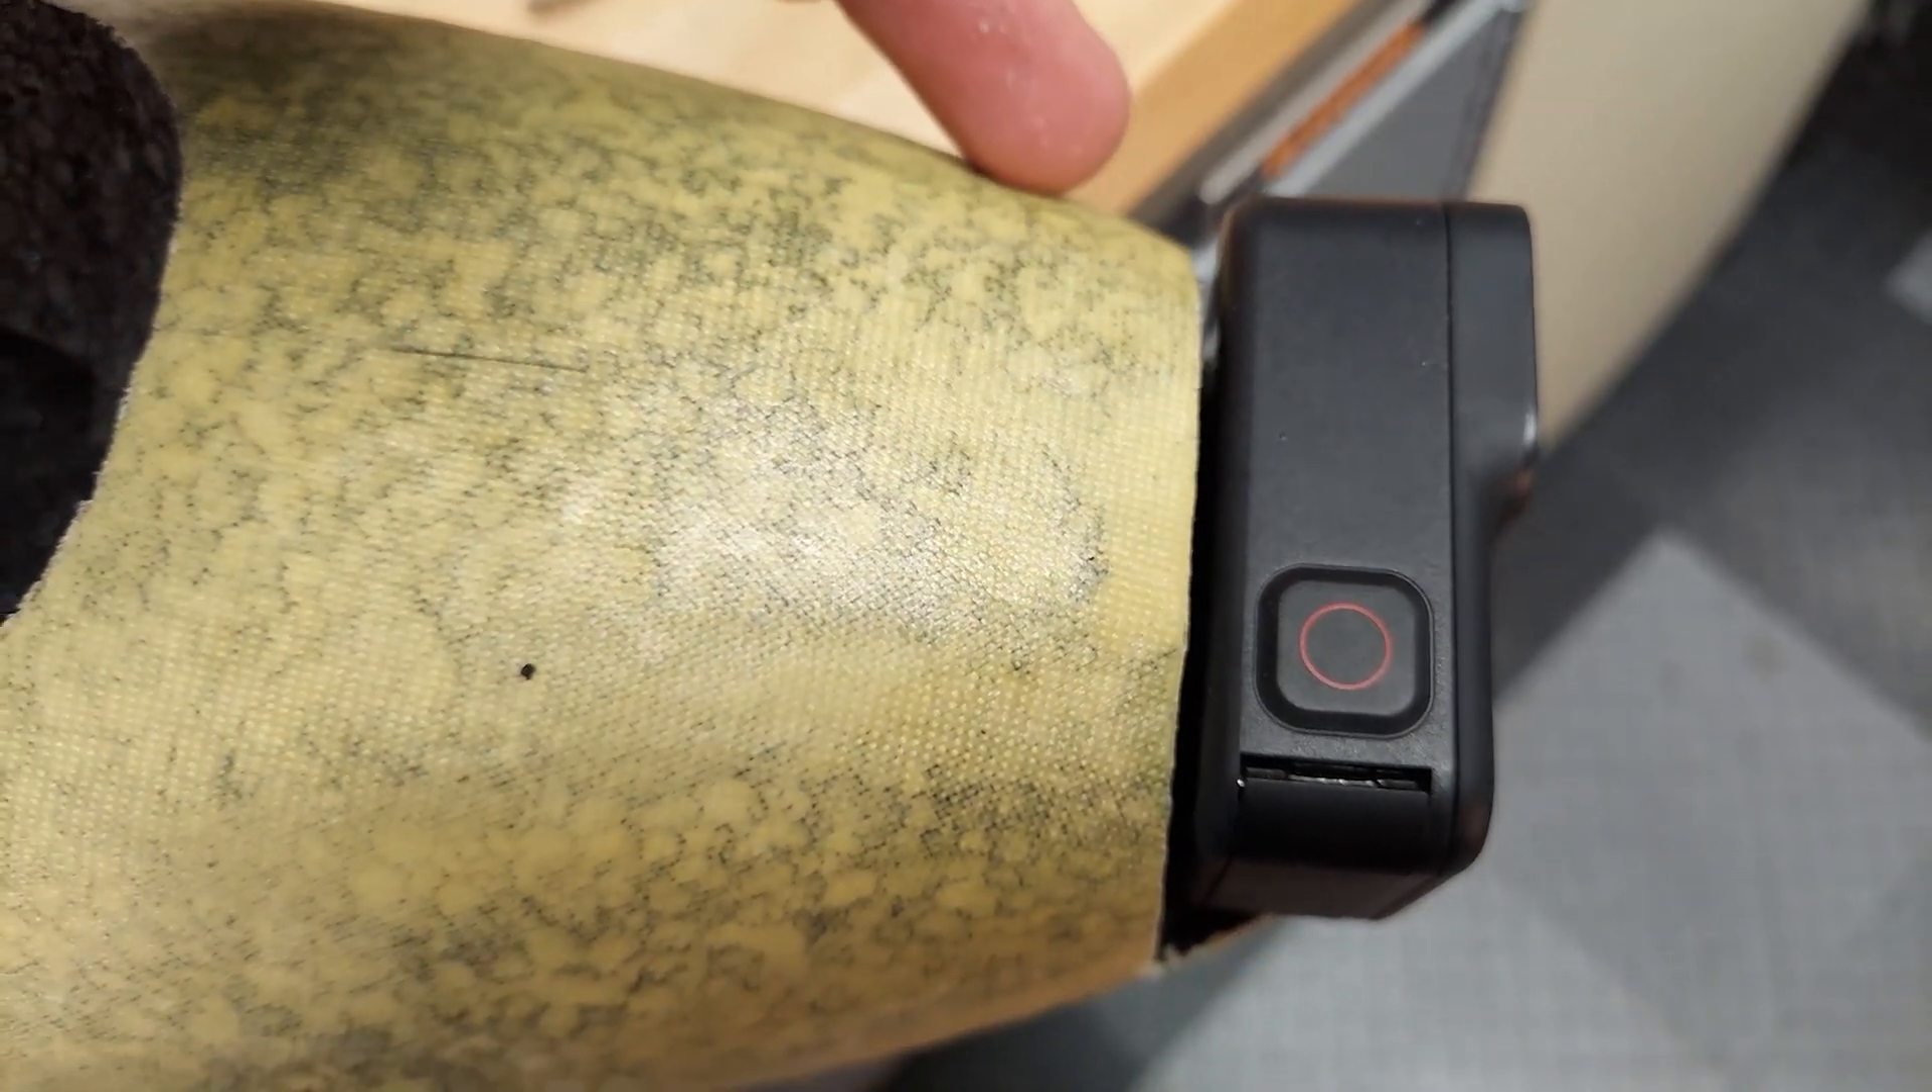You can also see that the camera um sticks out right here from the profile of the fuselage.